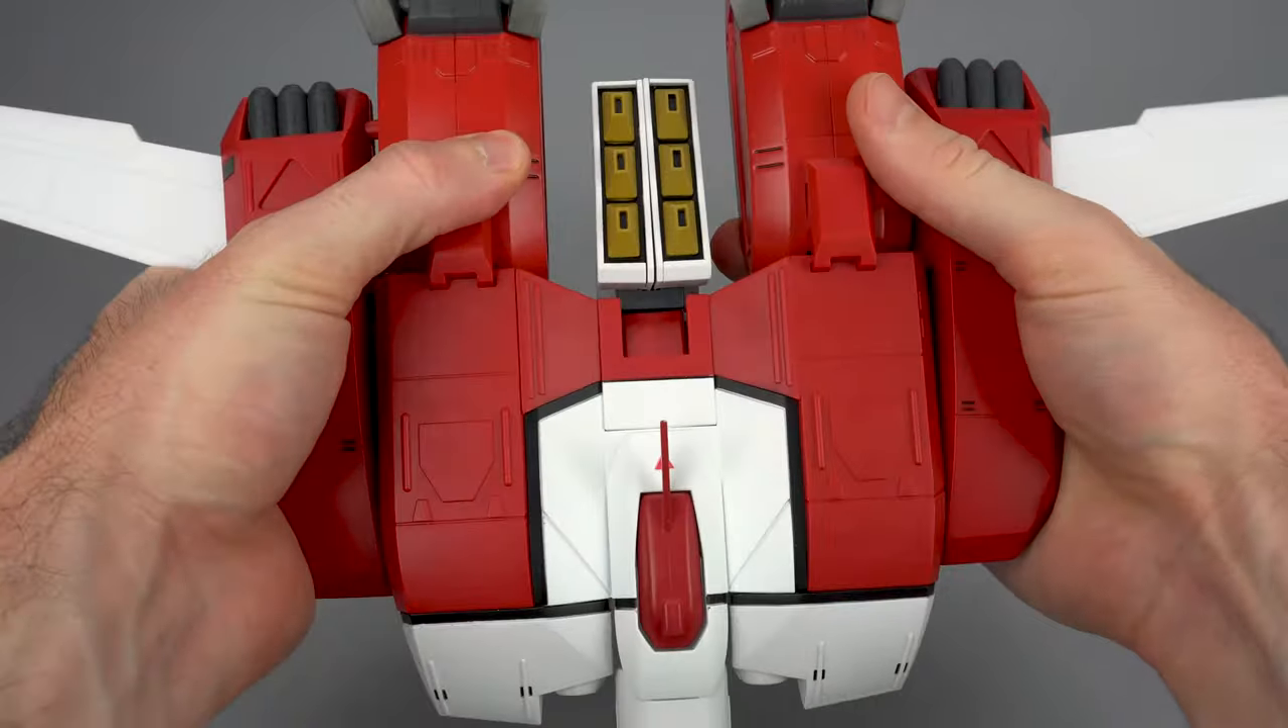There's a huge gap on either side of these weapons that should just not exist.